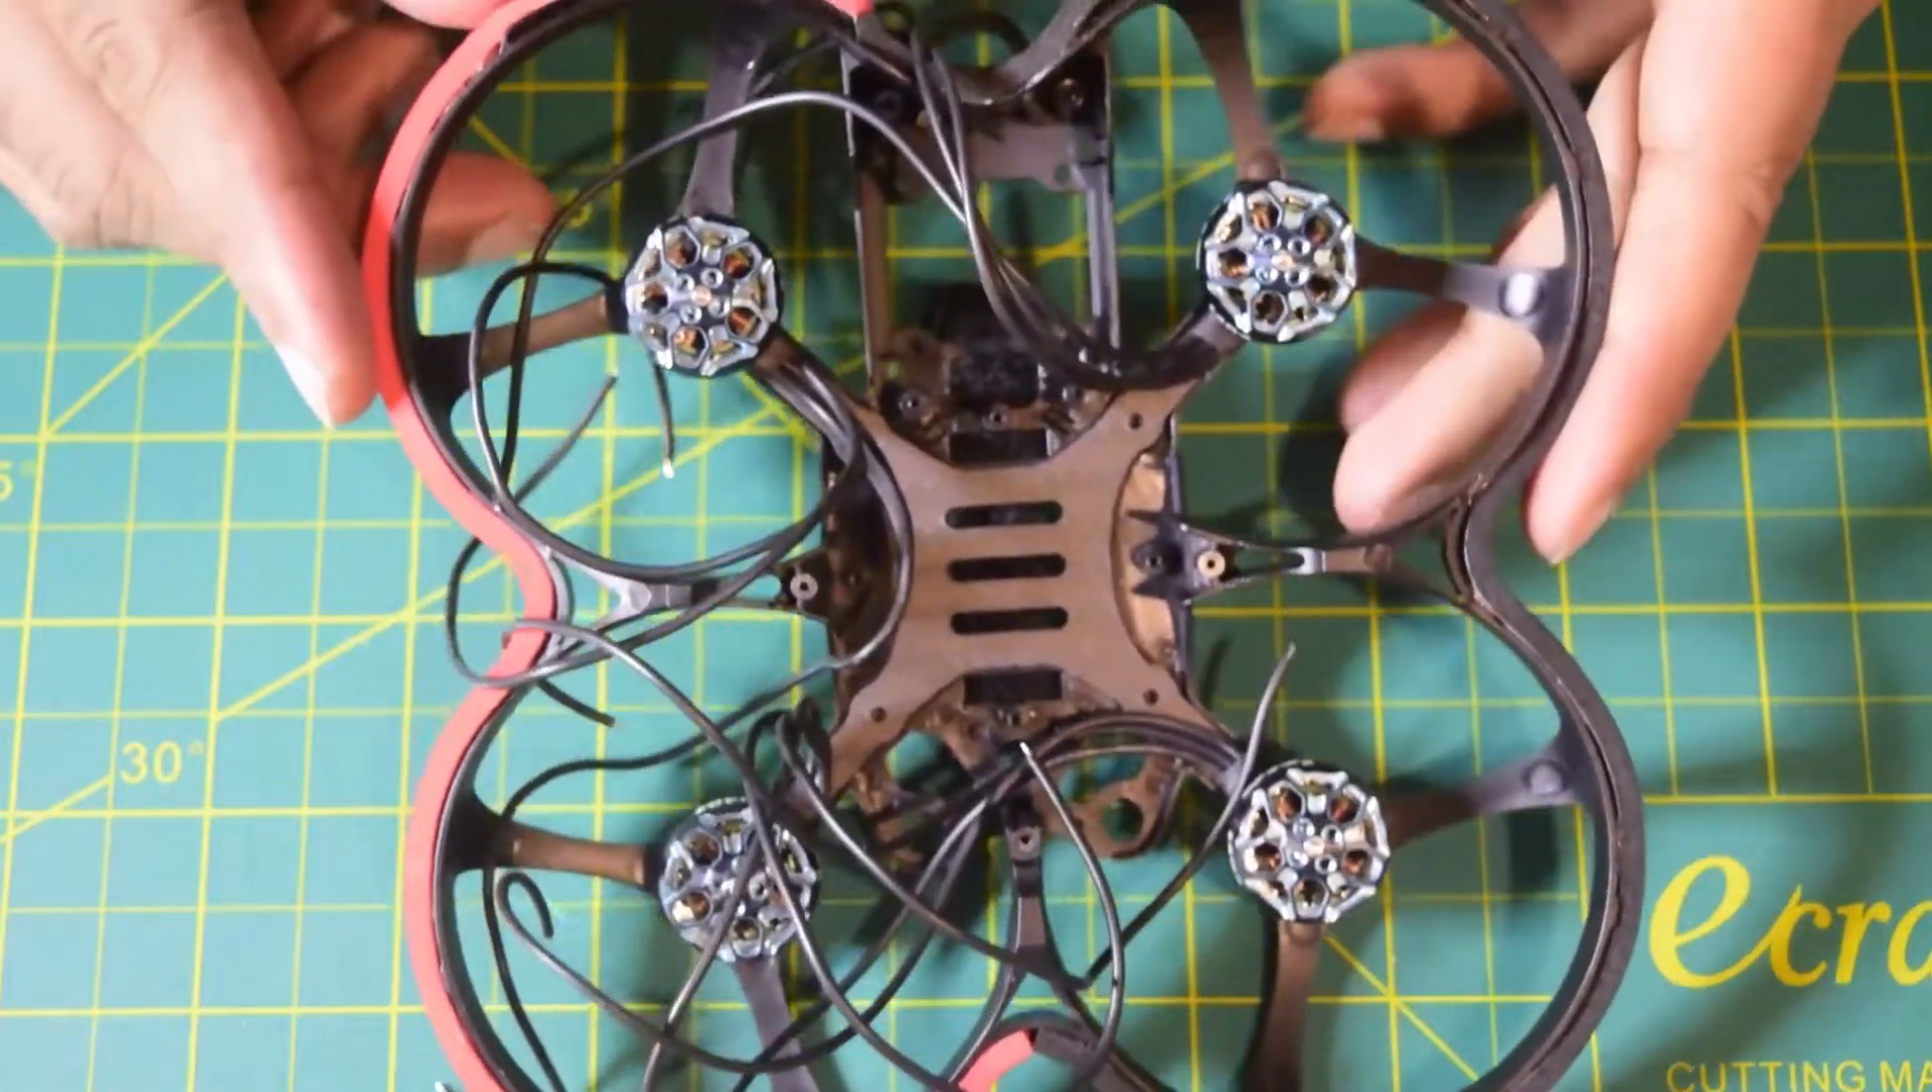As you can see guys i have already installed all the four motor following the same procedure.